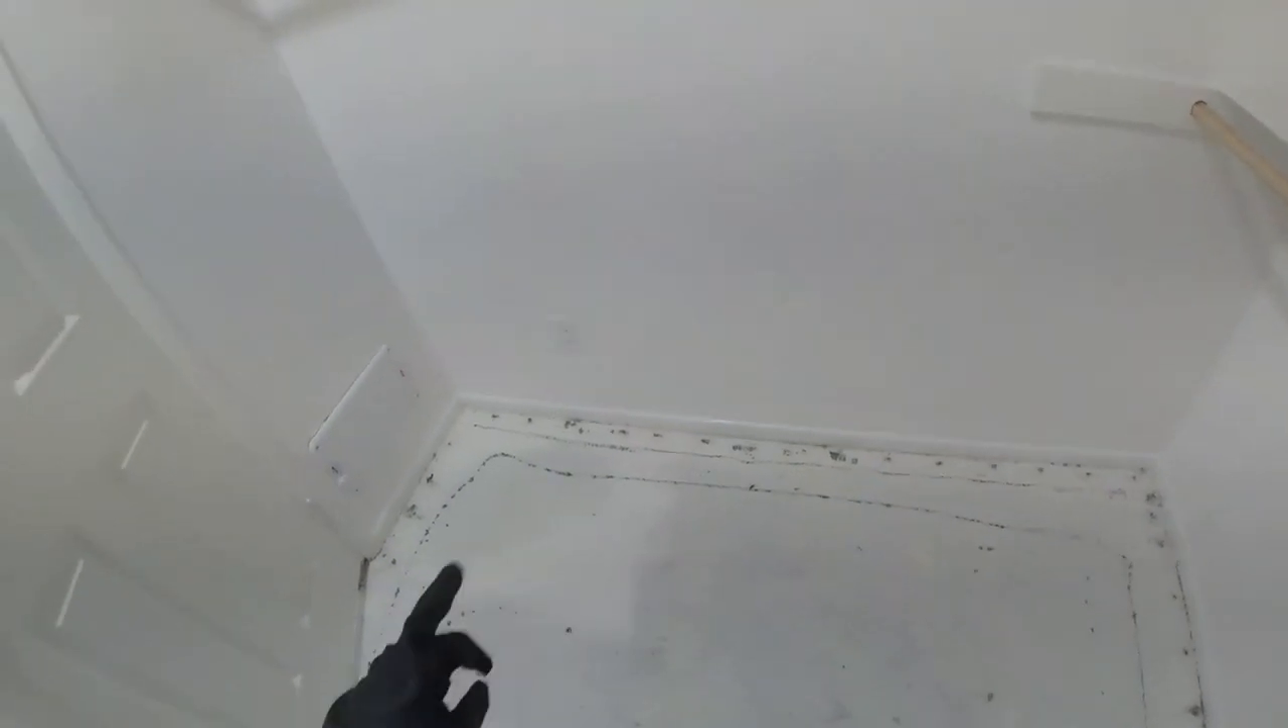We are completely finished taking off the carpet the underlayment and the wooden things with nails whatever those damn things are called.